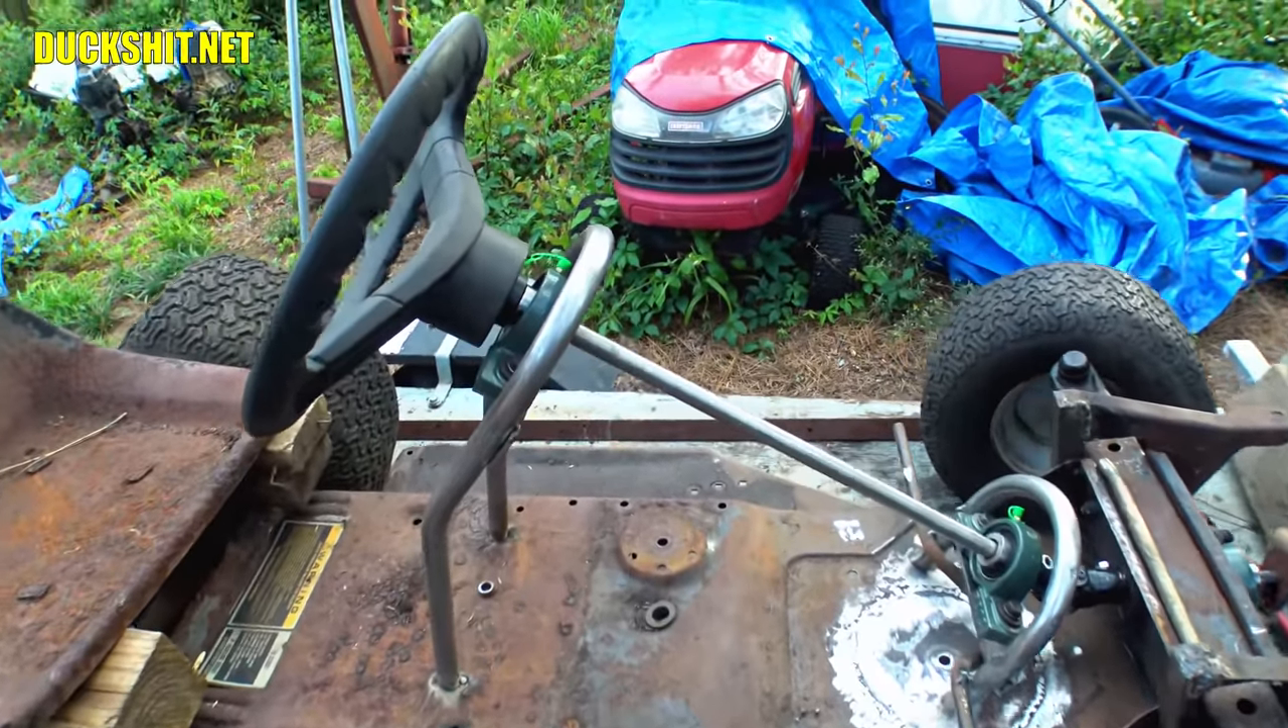If the rear were a solid axle like most ATVs or go-karts, you actually WANT to lift the rear wheel to steer properly, but that just doesn't apply here. So I bent some tubing and welded in some mounts for some pillow bearings.